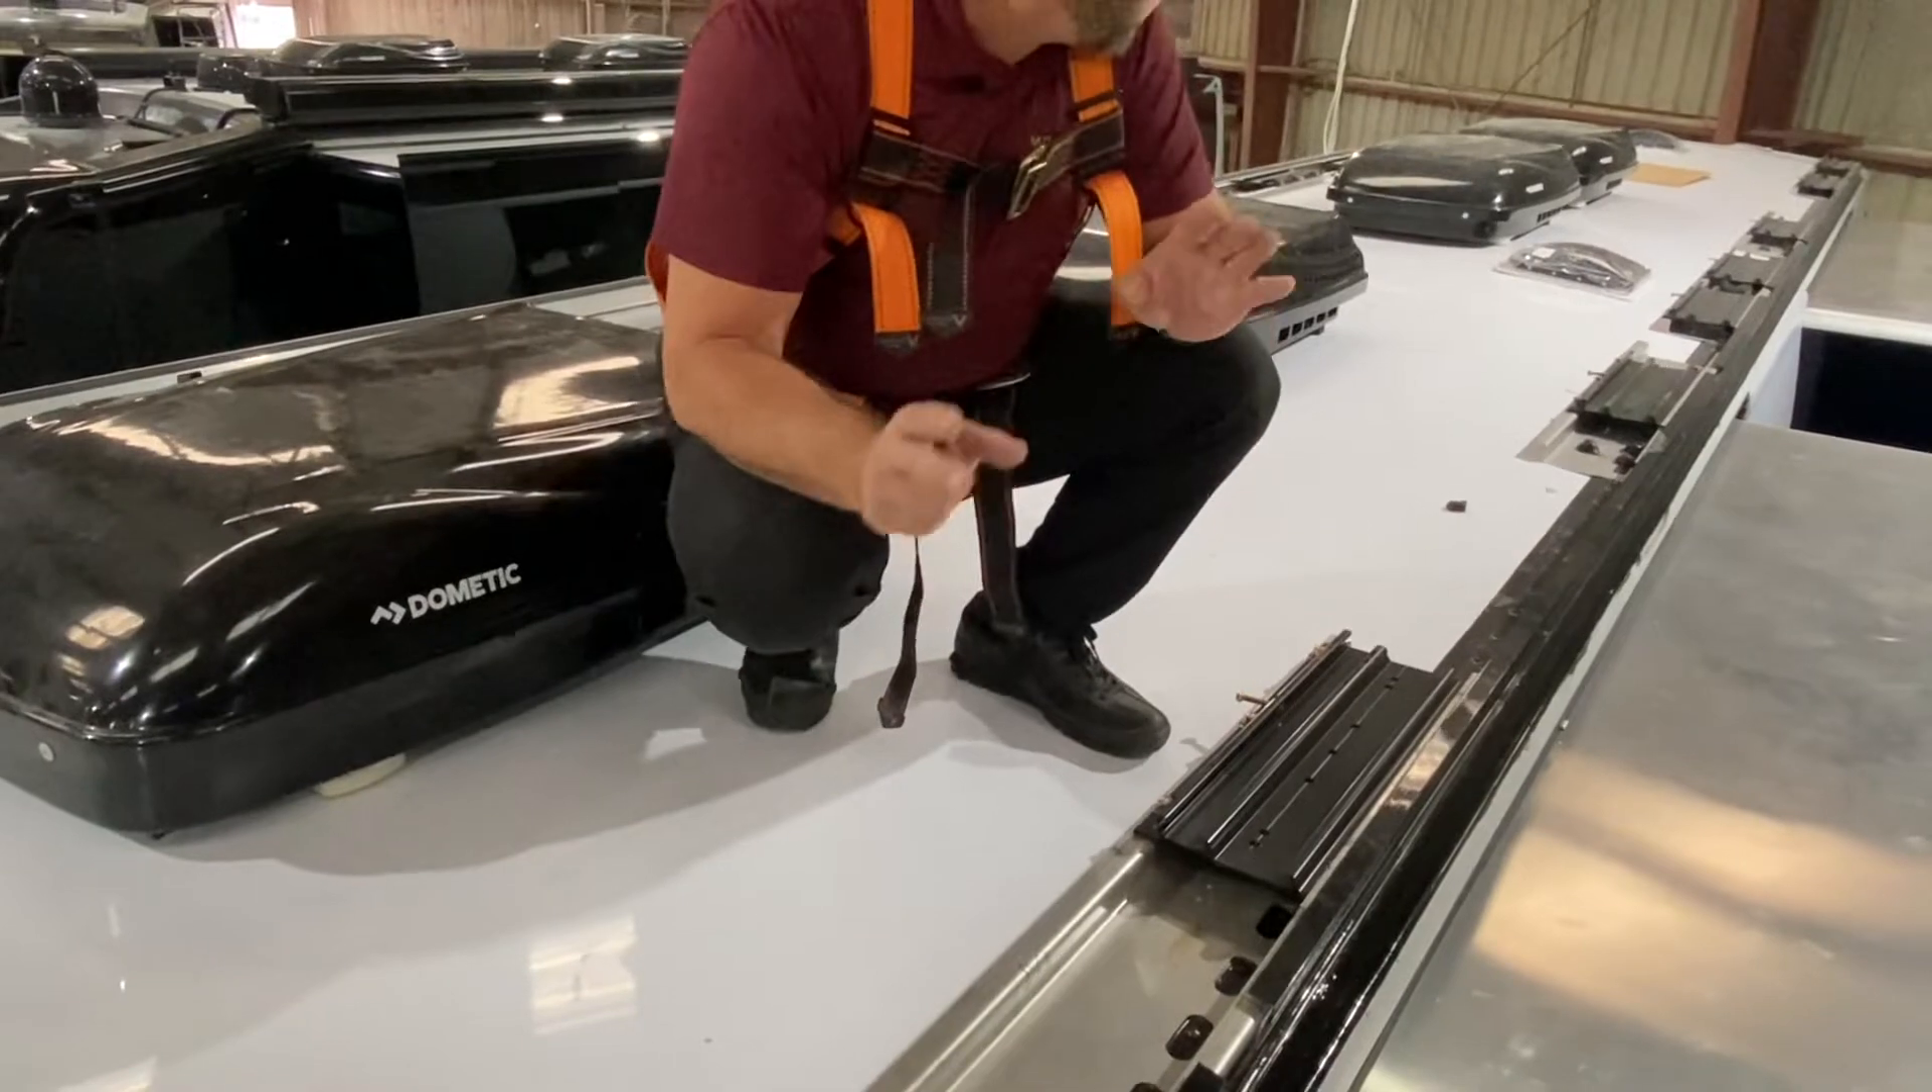The first thing I want to point out to you is they've done the awning brackets already, so they're bolted down to the coach, sealed up, pre-wired for the awning motors and for all the LED lights that we put on it for you. So this is all done on both sides.